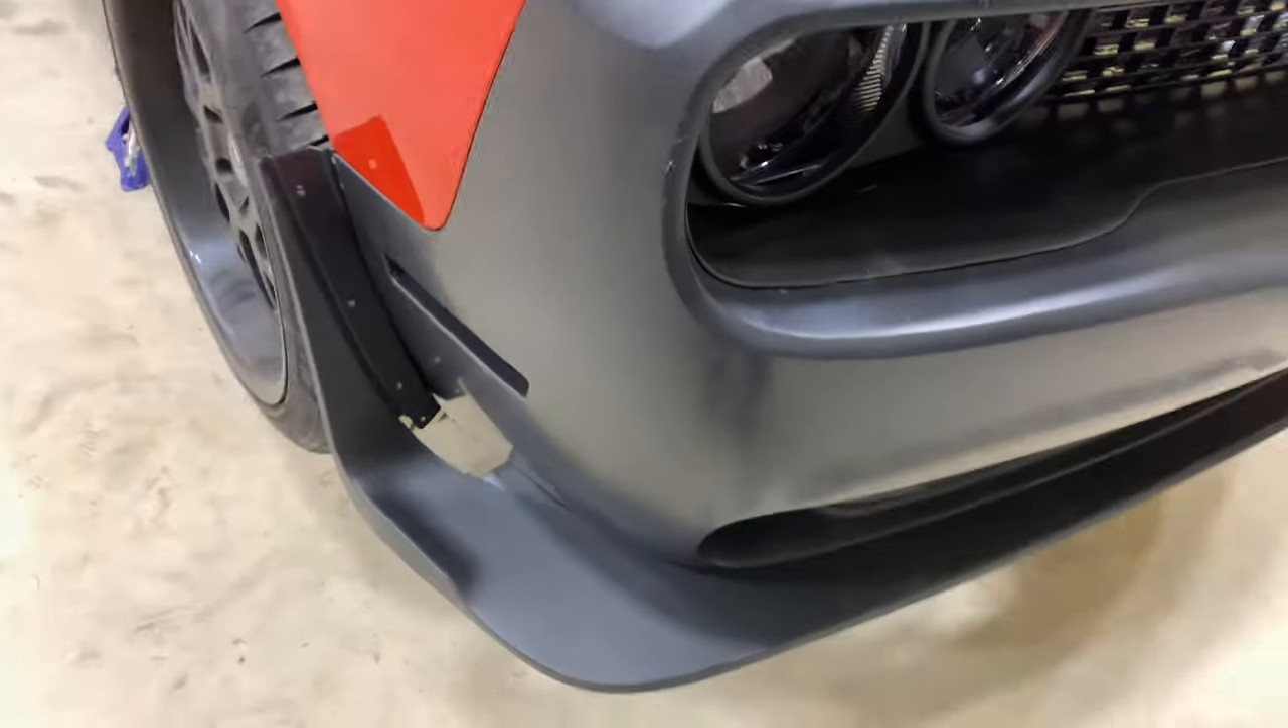Right guys so i went ahead and put on the front splitter i only got a couple bolts on the corners to hold it up in place so it's not moving.